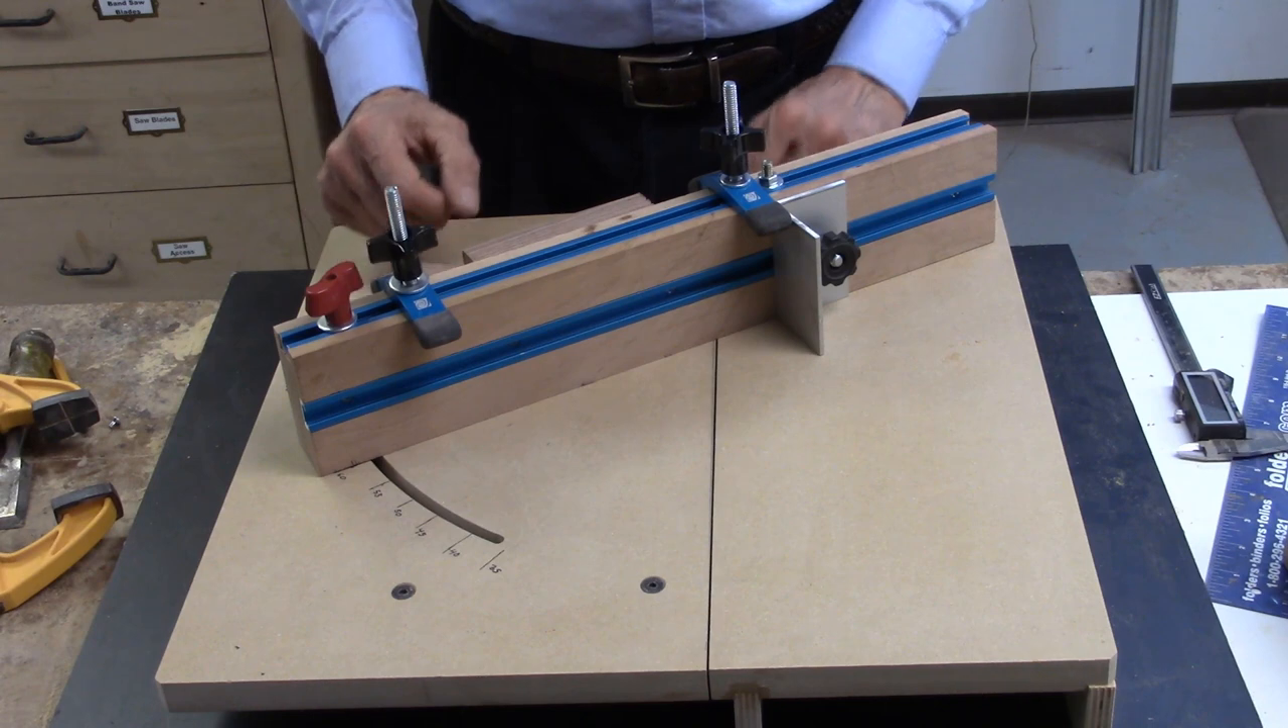This is the finished jig. I added two of these Rockler clamps.